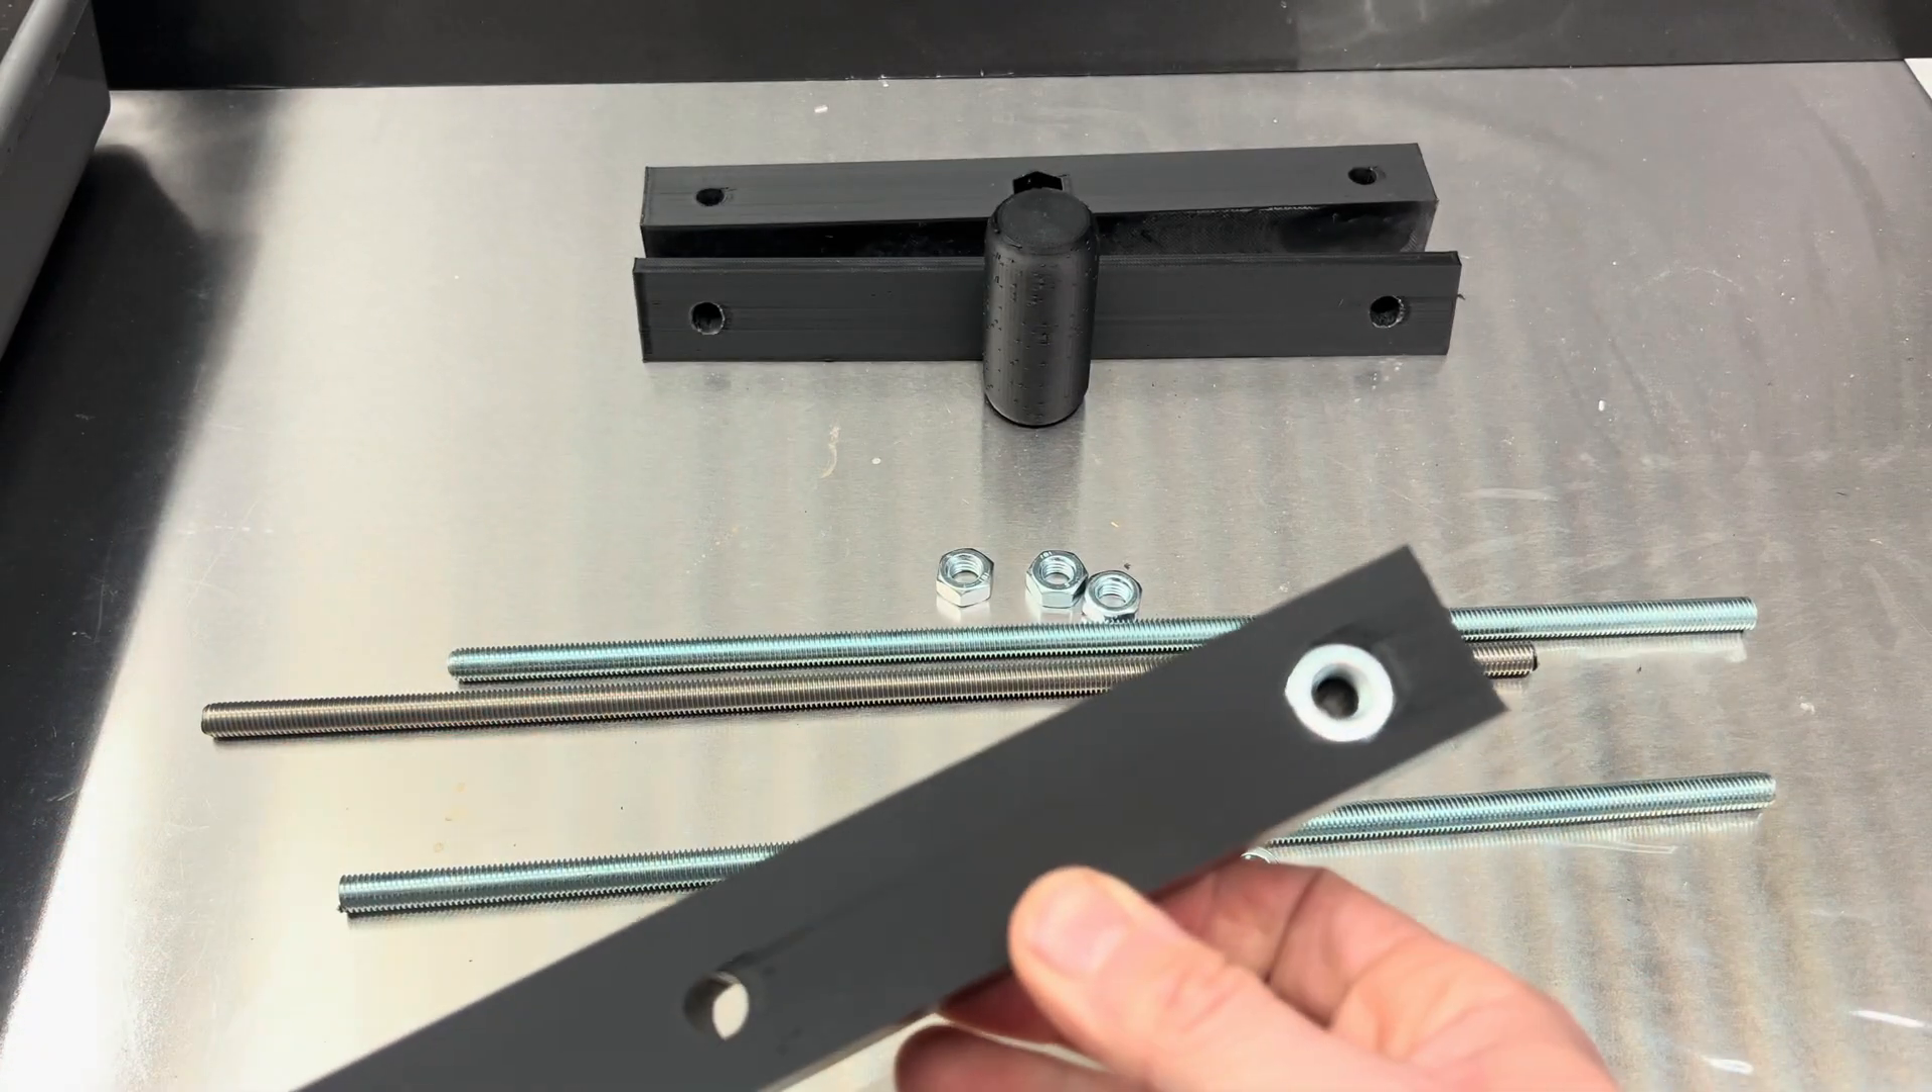So now it's time to put everything together here the rods the nuts and now i push the nuts into the prints and hopefully they fit so far so good.